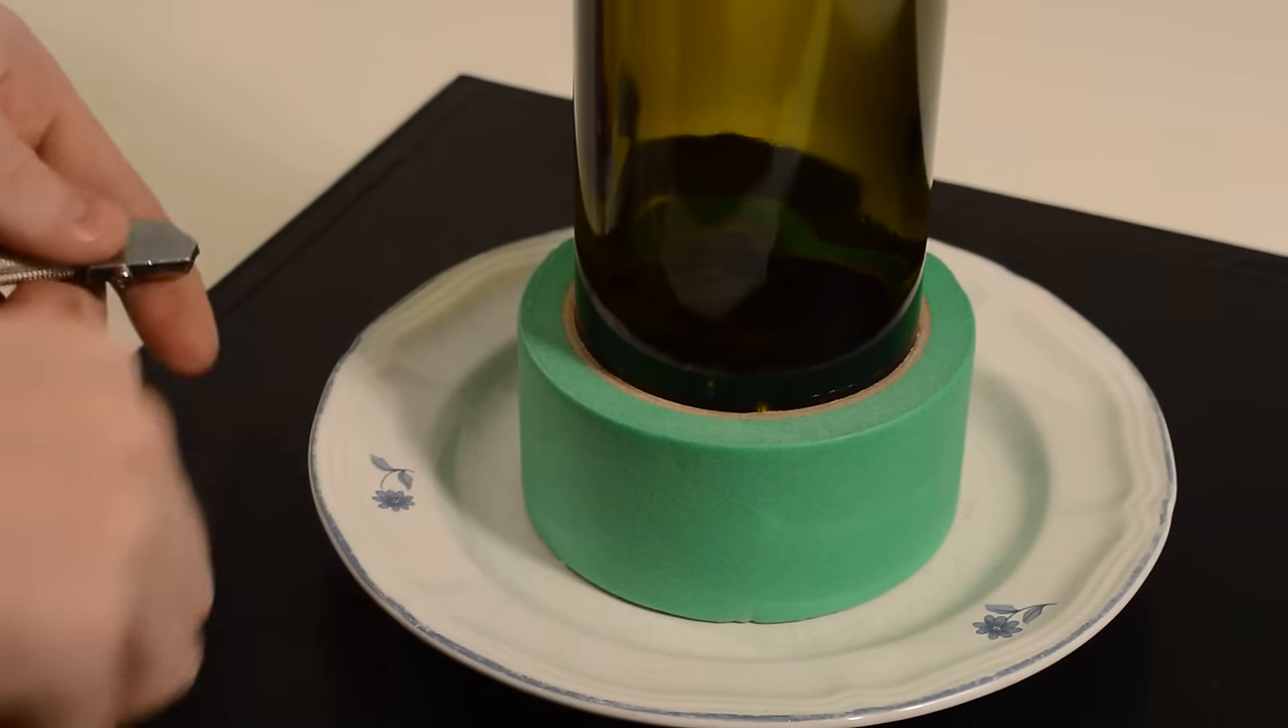The bottle I used fits perfectly into the tape roll.